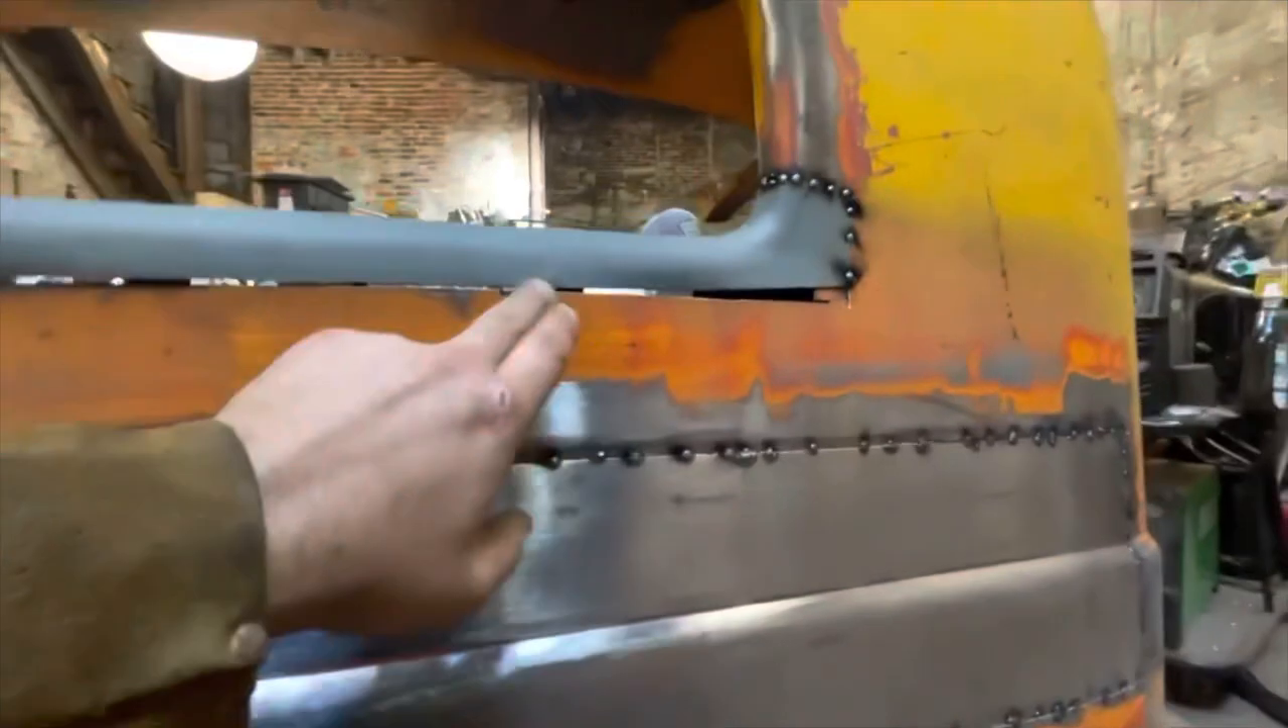I've got a little bit of a gap here that I'm going to have to address.